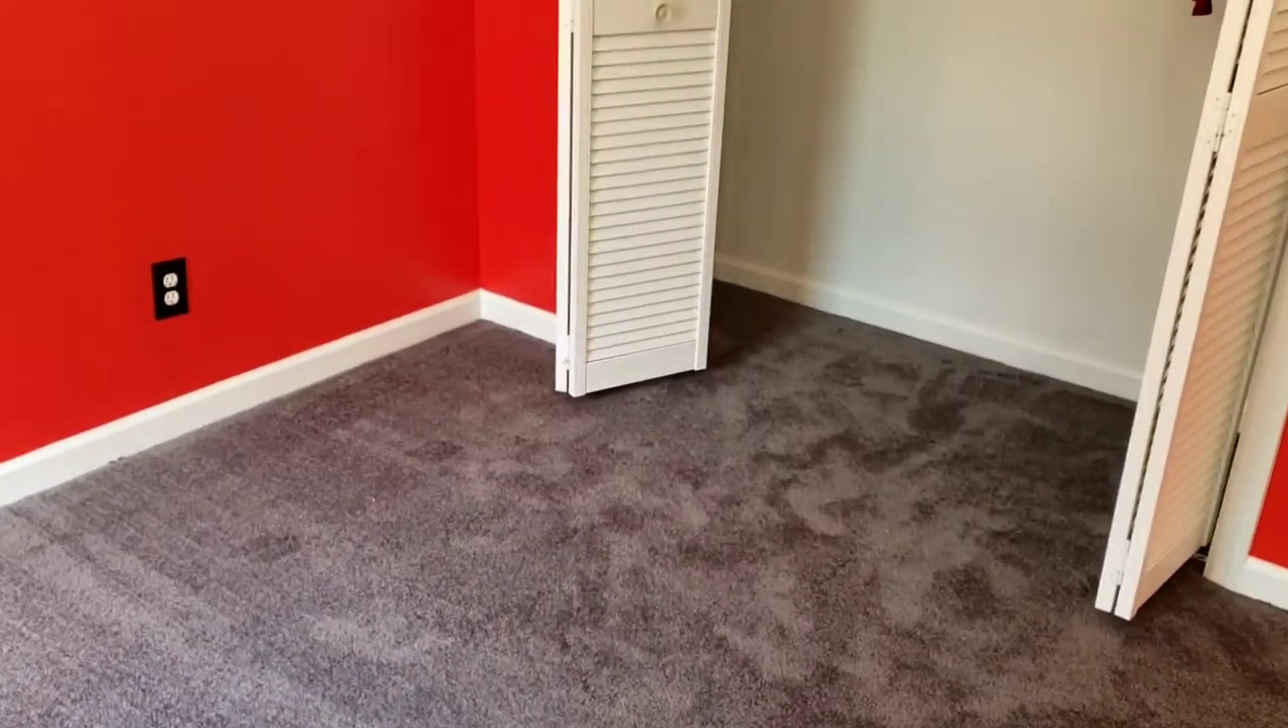All right, so here's the completed project. Carpet's down. Doors are back up.